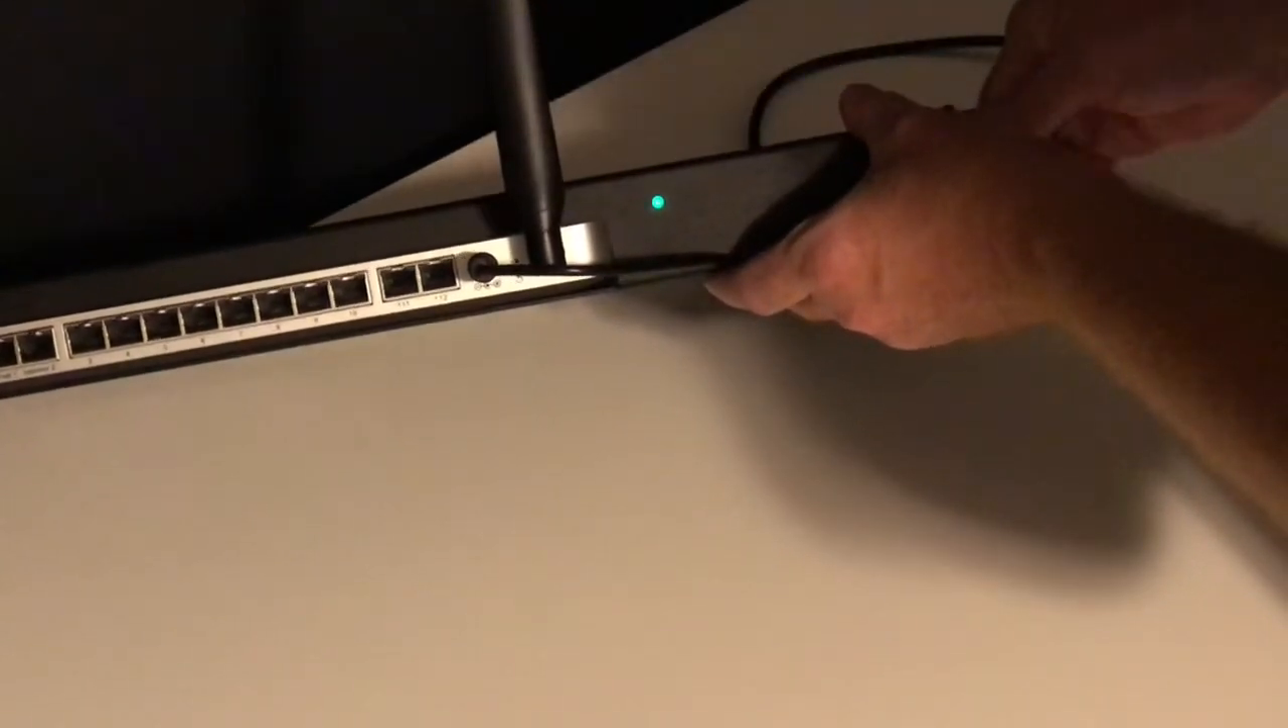Um, I don't have any, as you can see, I don't have any ethernet cables or WAN or anything plugged in.